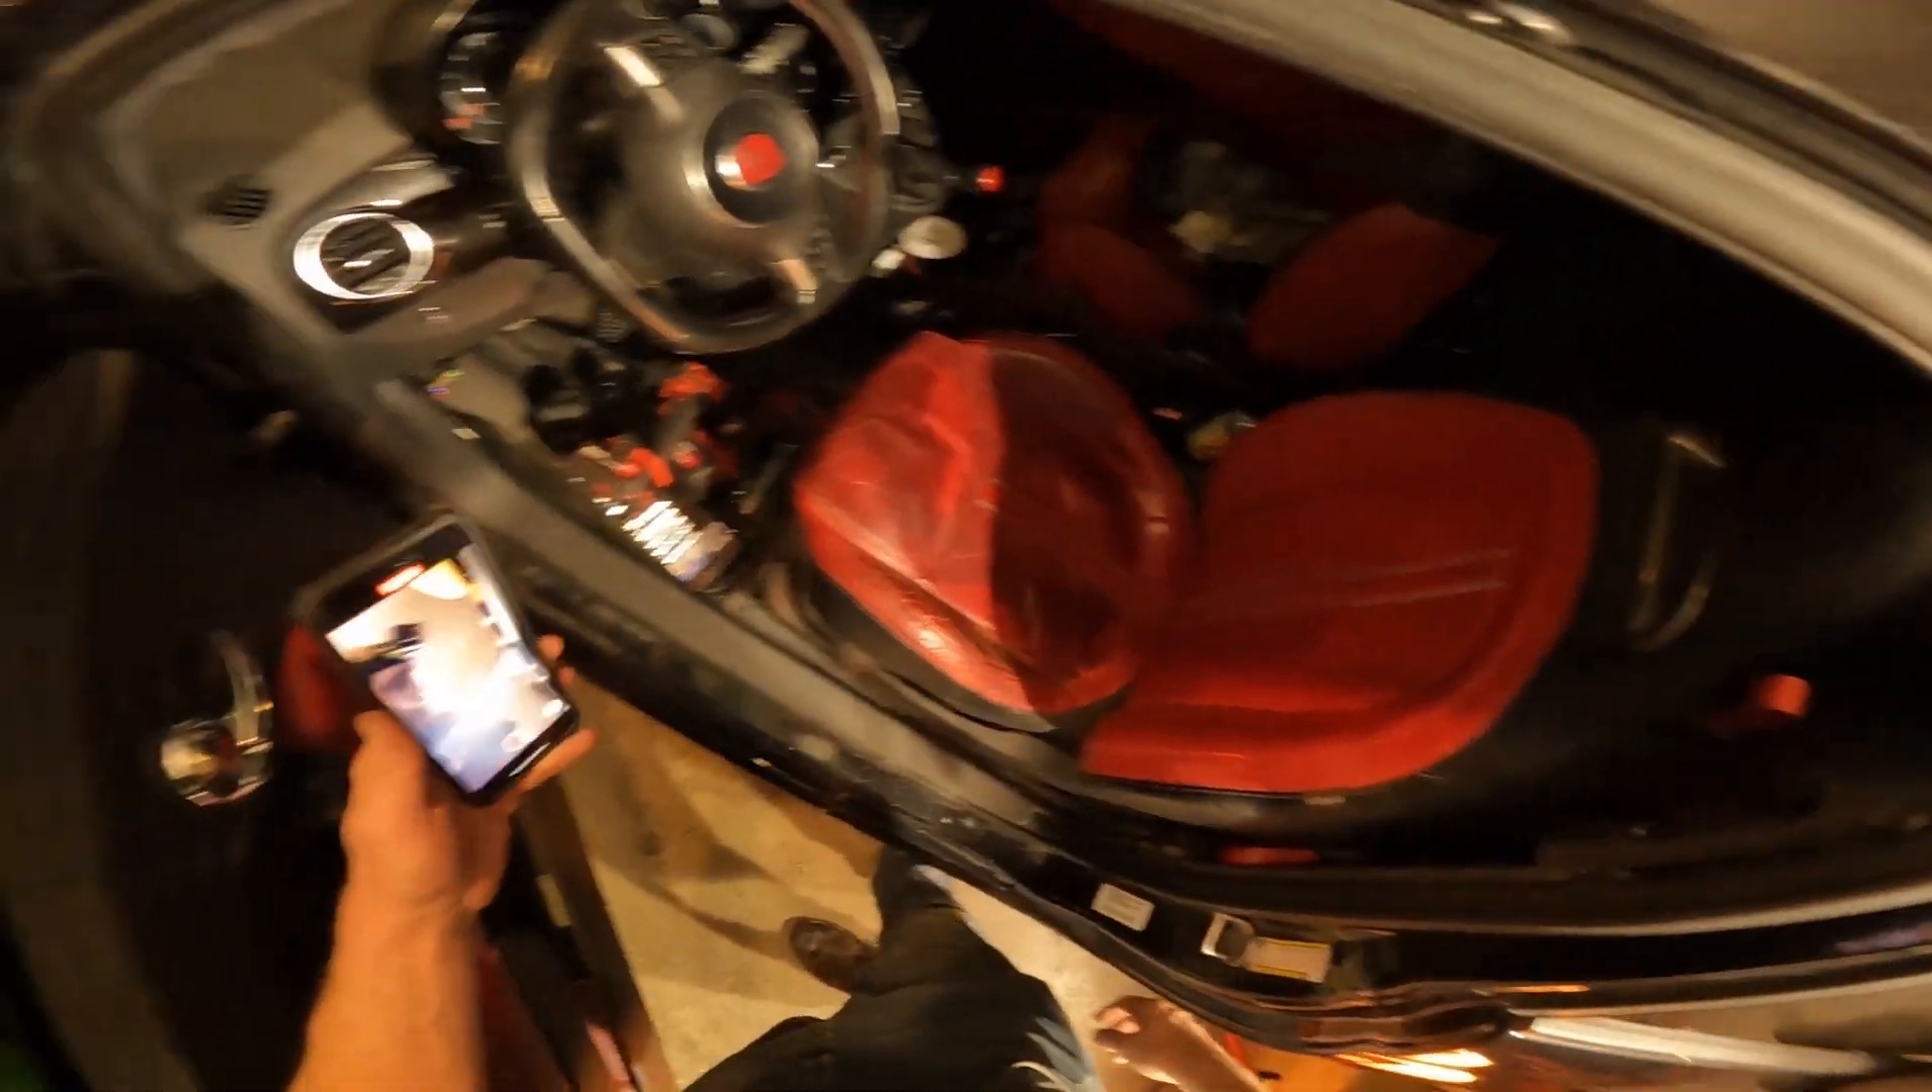All right, we got the seat in. I'm going to take a look.